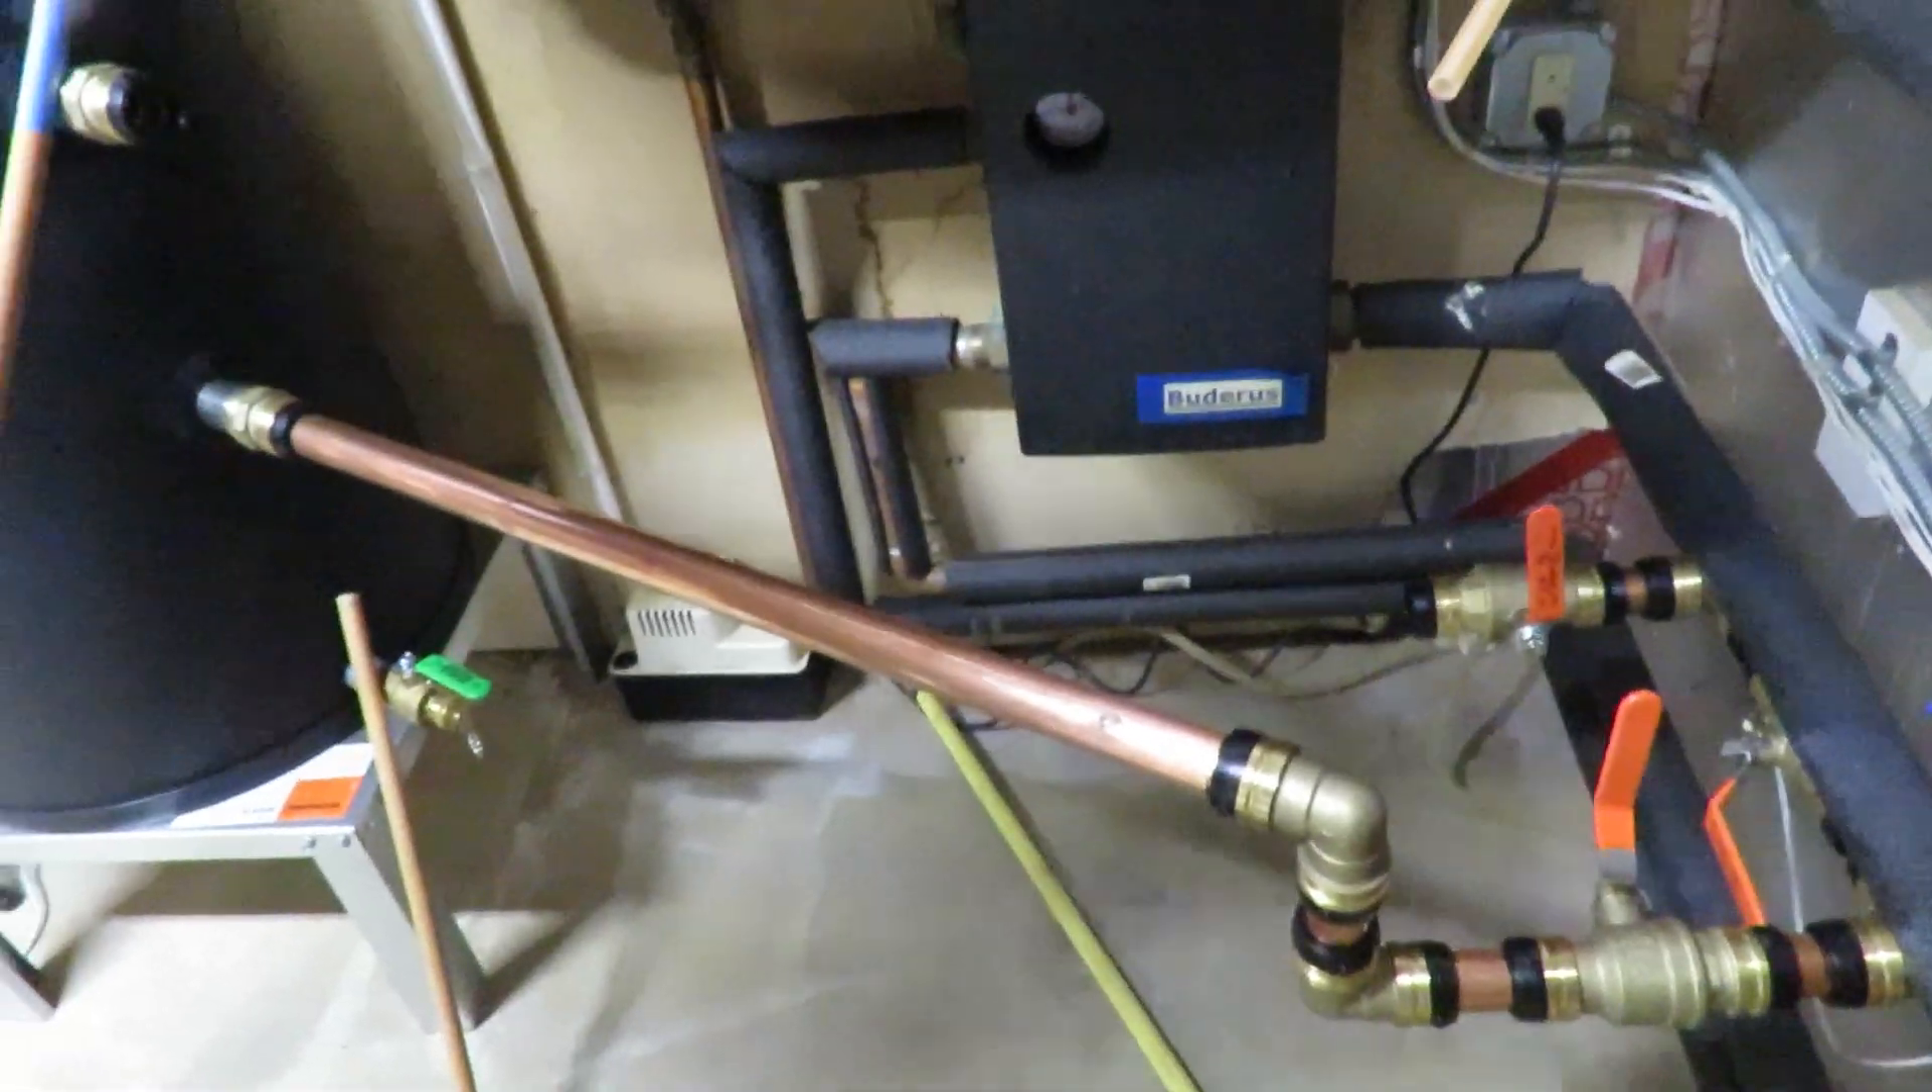We made the pipes meet and only two elbows.